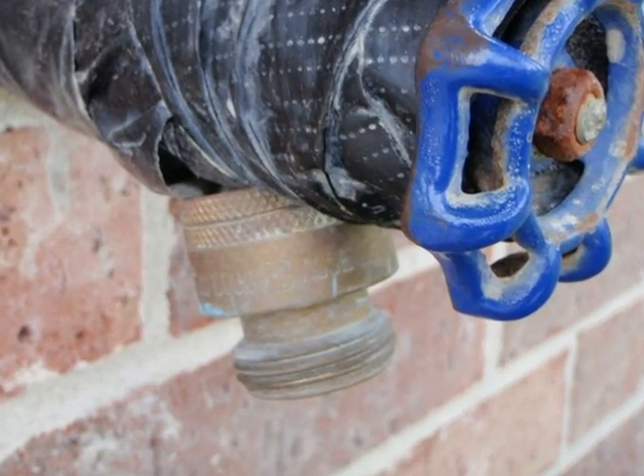Here we see a hose bib with the hose removed.